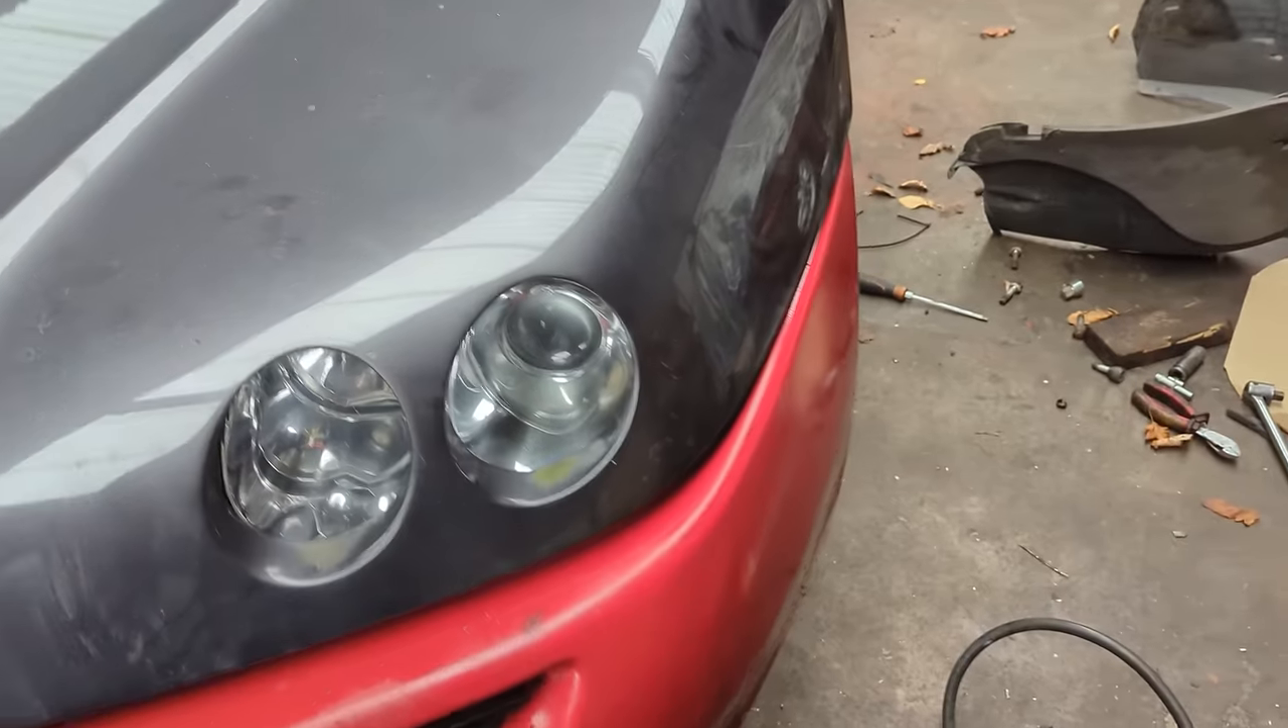Now we're on to fitting the first light and the second light and now we're ready to see if this all lines up. Which, of course, it did.